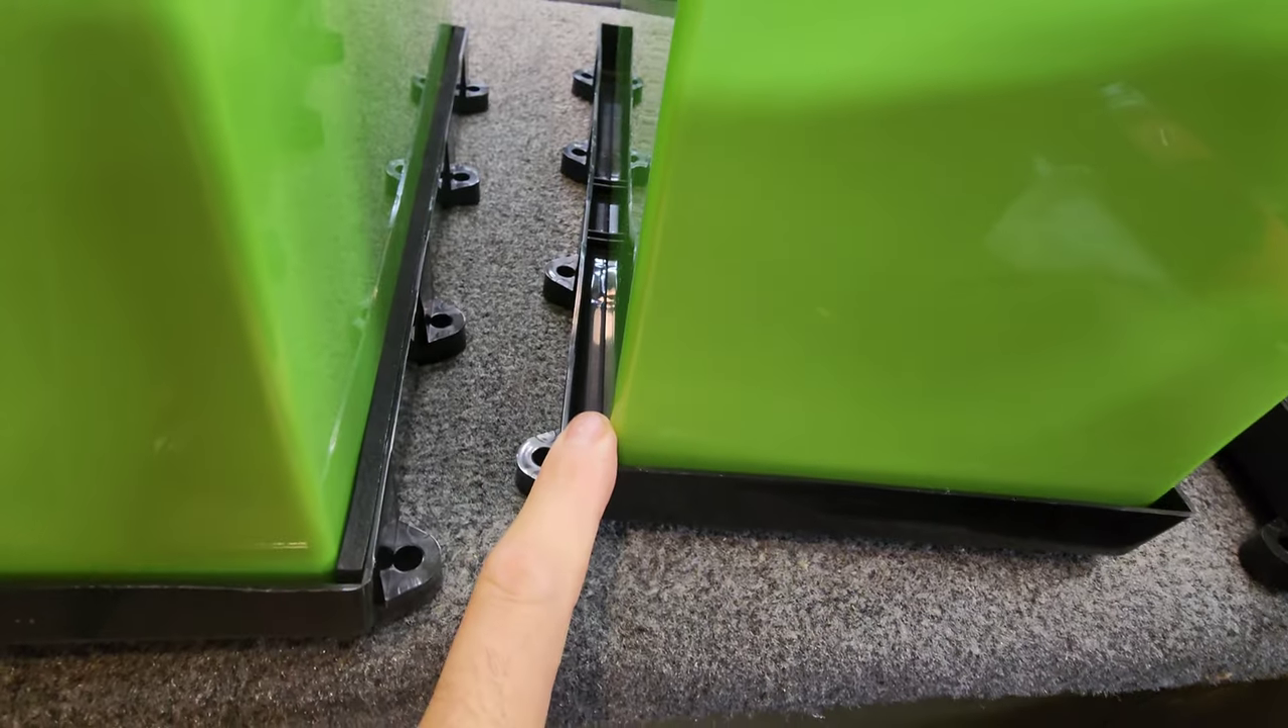See, there's a gap. There's a gap here and this battery does have some play.